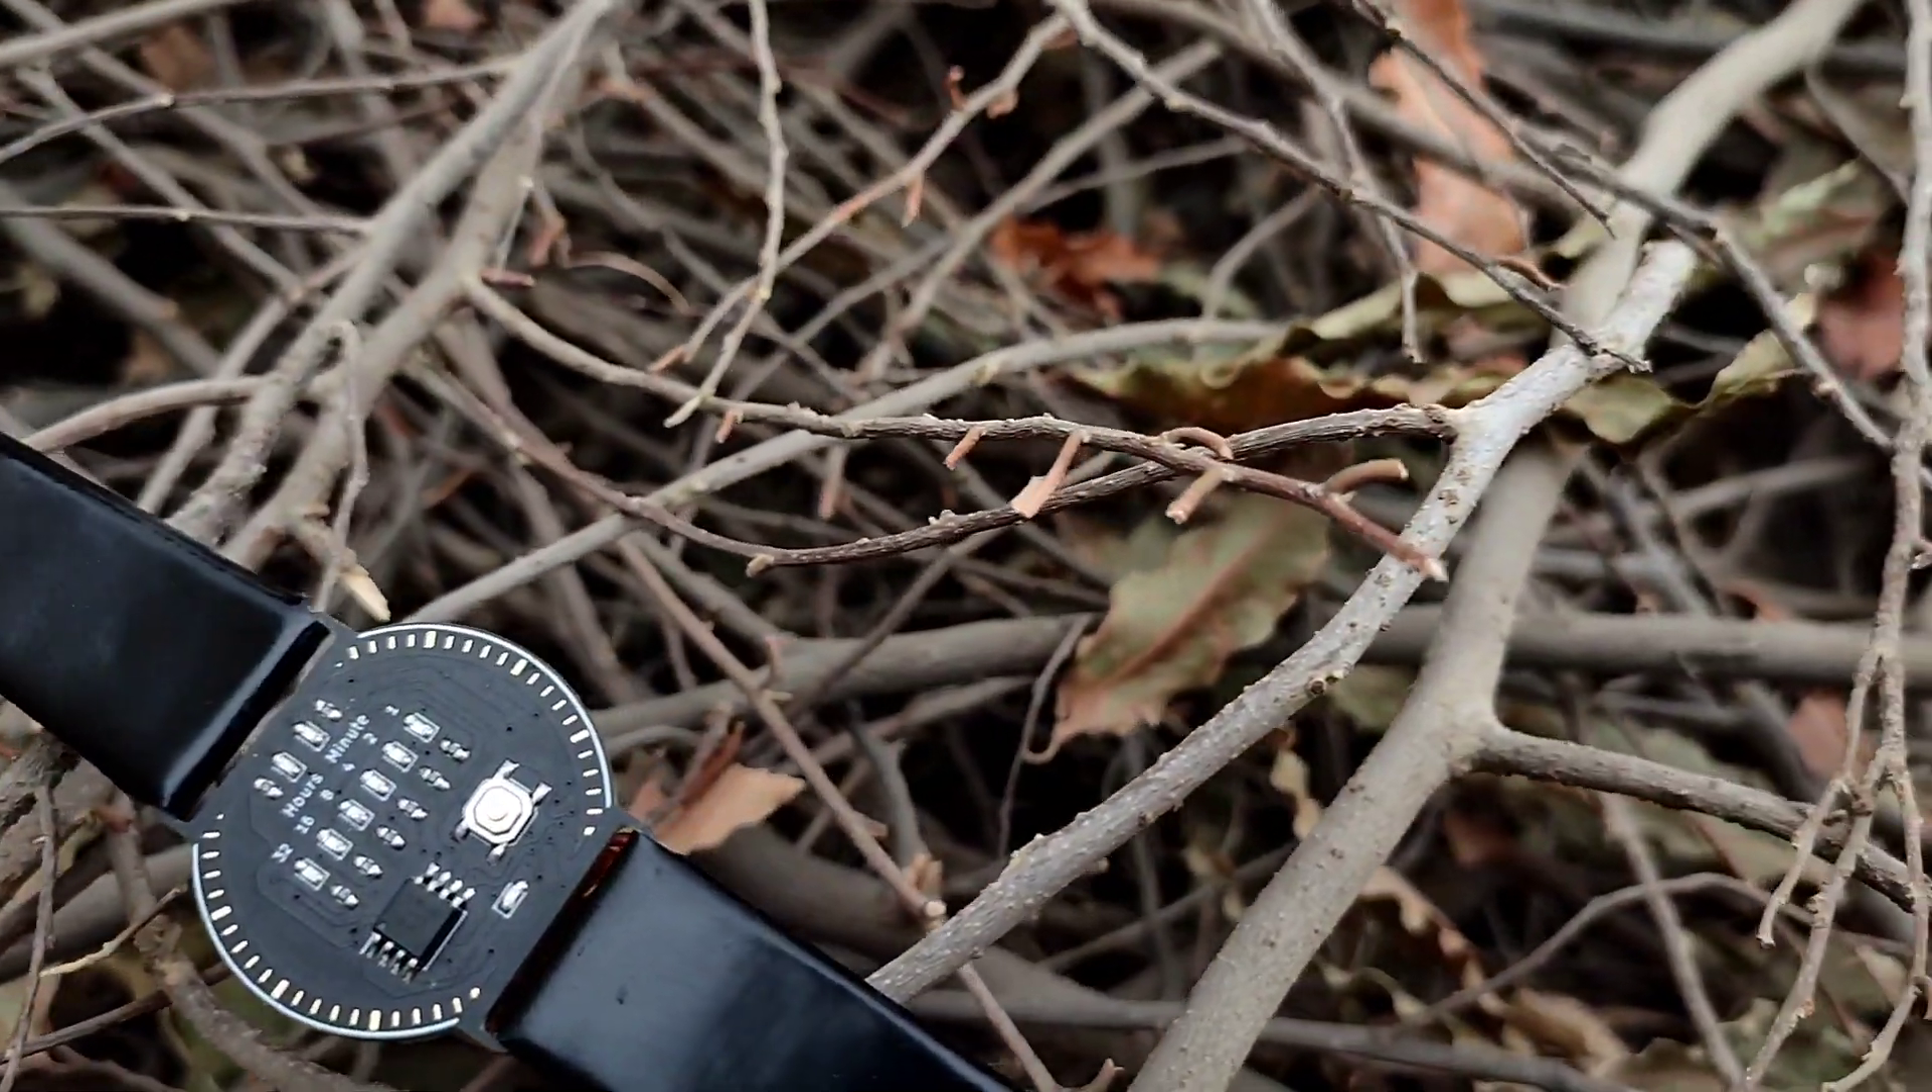As you can see I have connected the belt with our PCB.